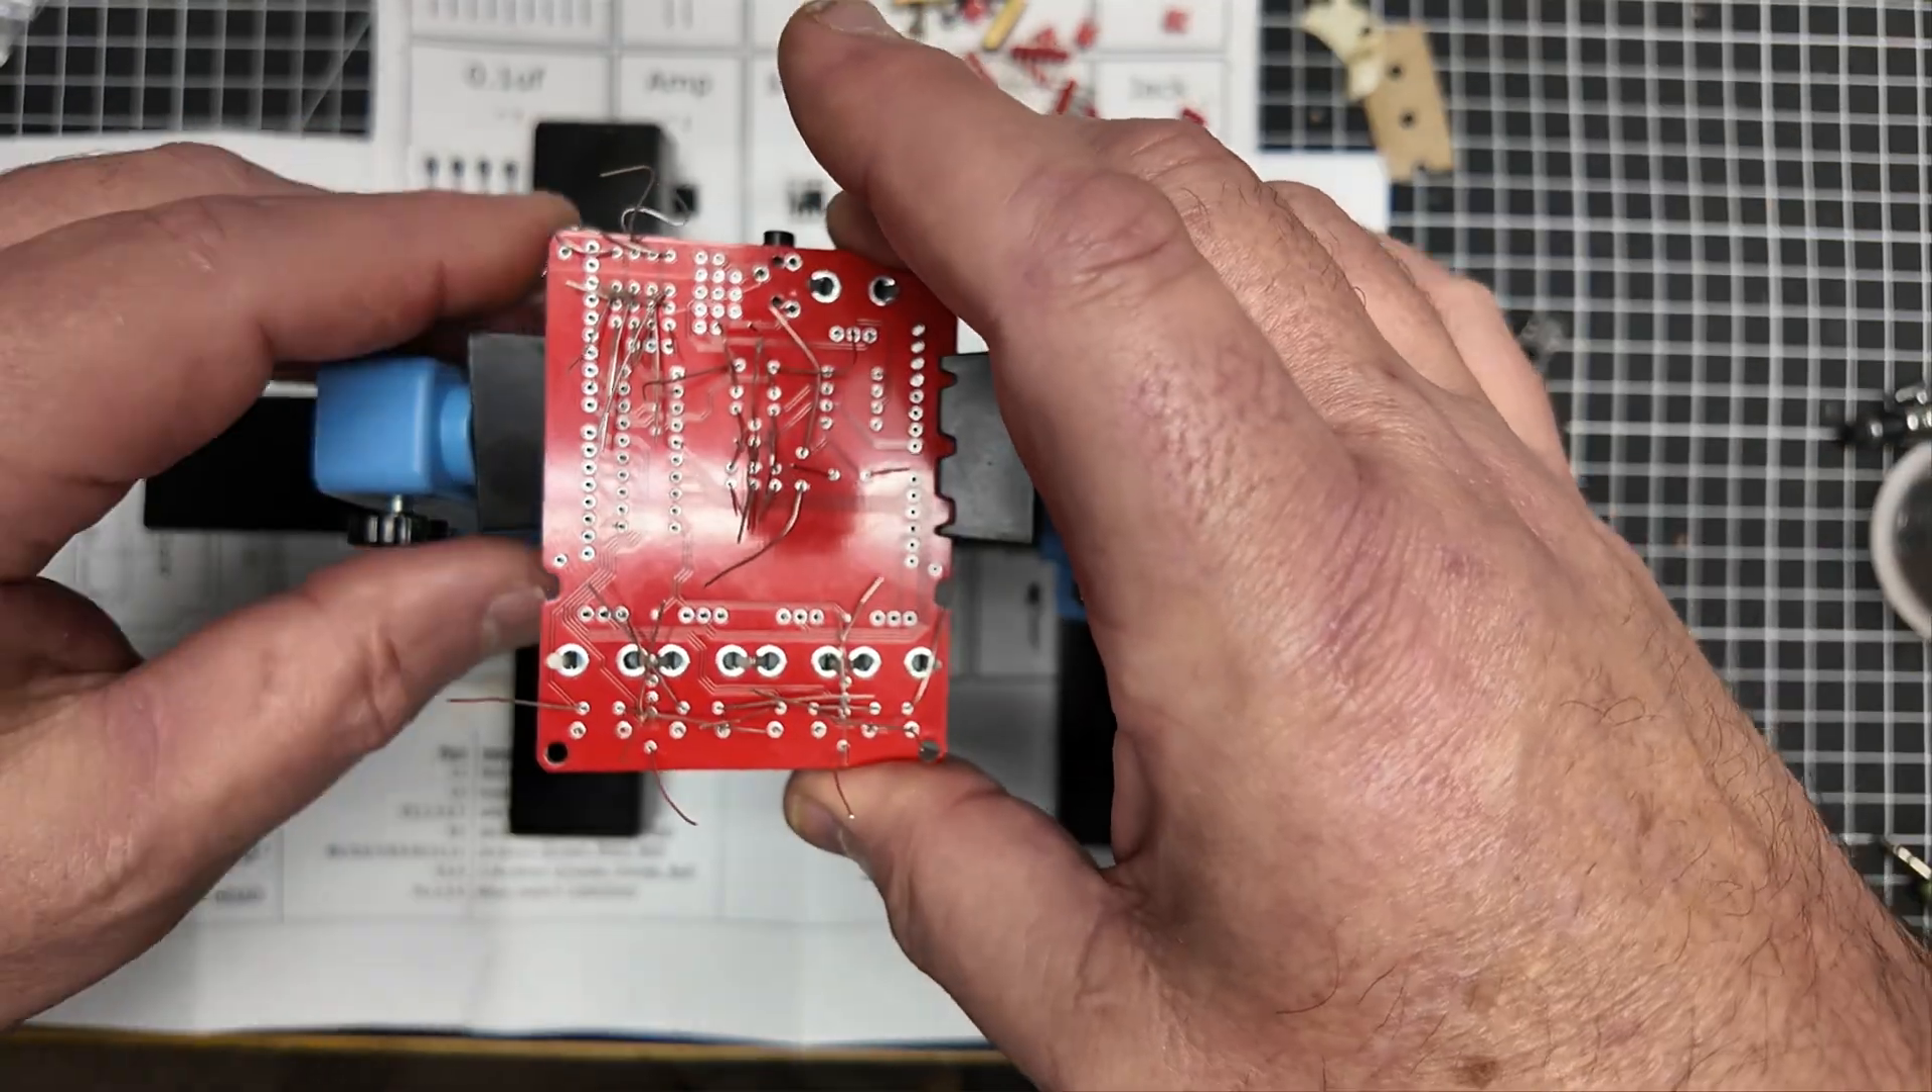We've got the board pretty much assembled and now we need to get it soldered and this is my new favorite tool this little soldering uh vice right here.